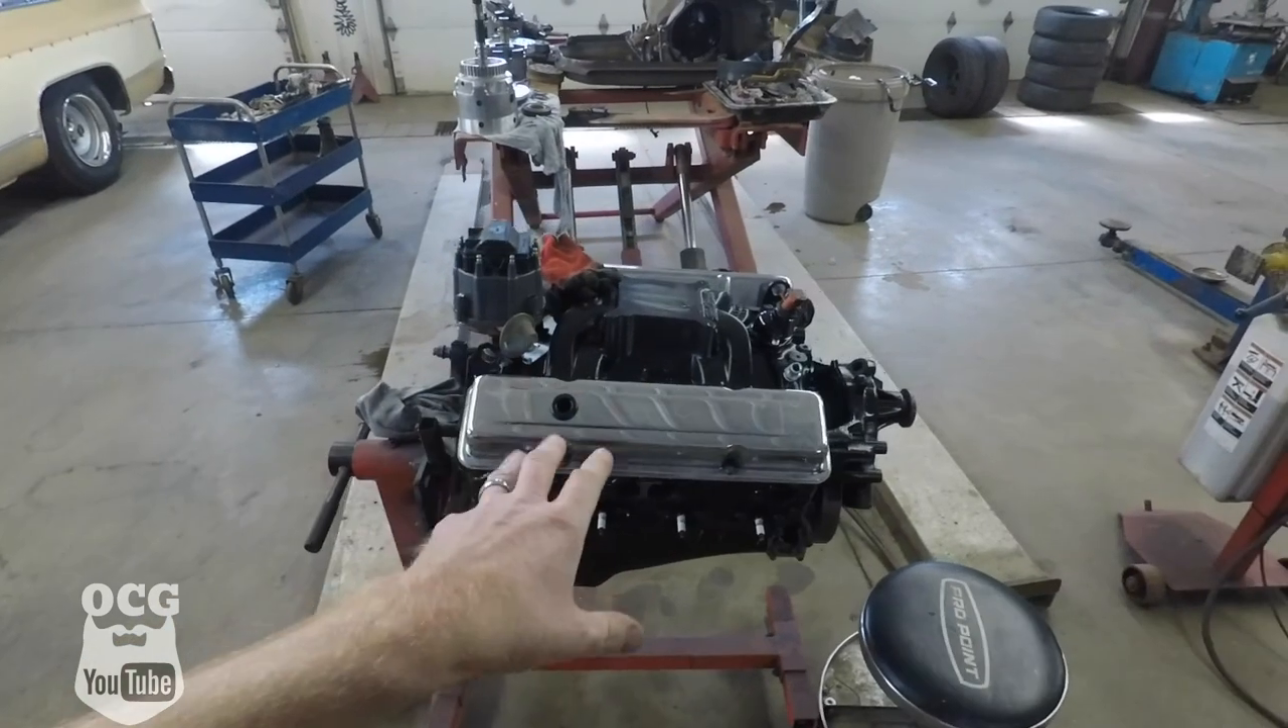So as you guys can see right now we do have the engine just about ready to put in.